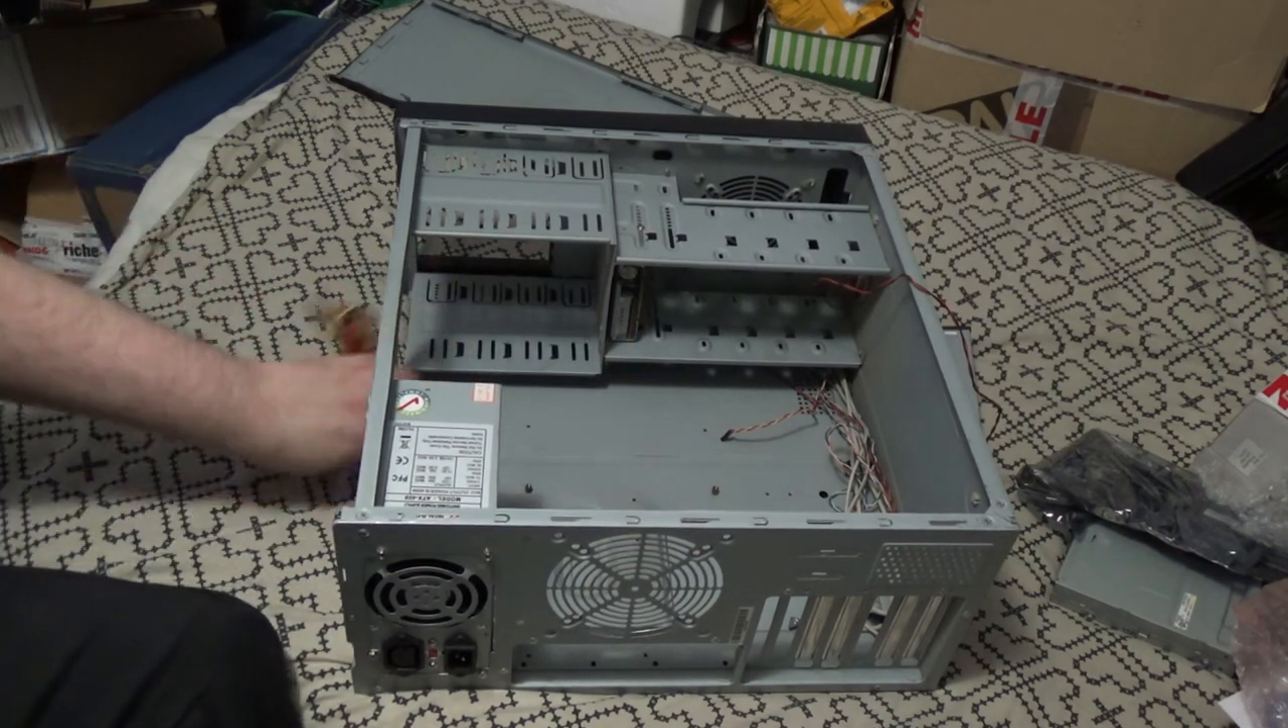Okay, so the power supply's in at least. I got it the wrong way around, of course, the first time.